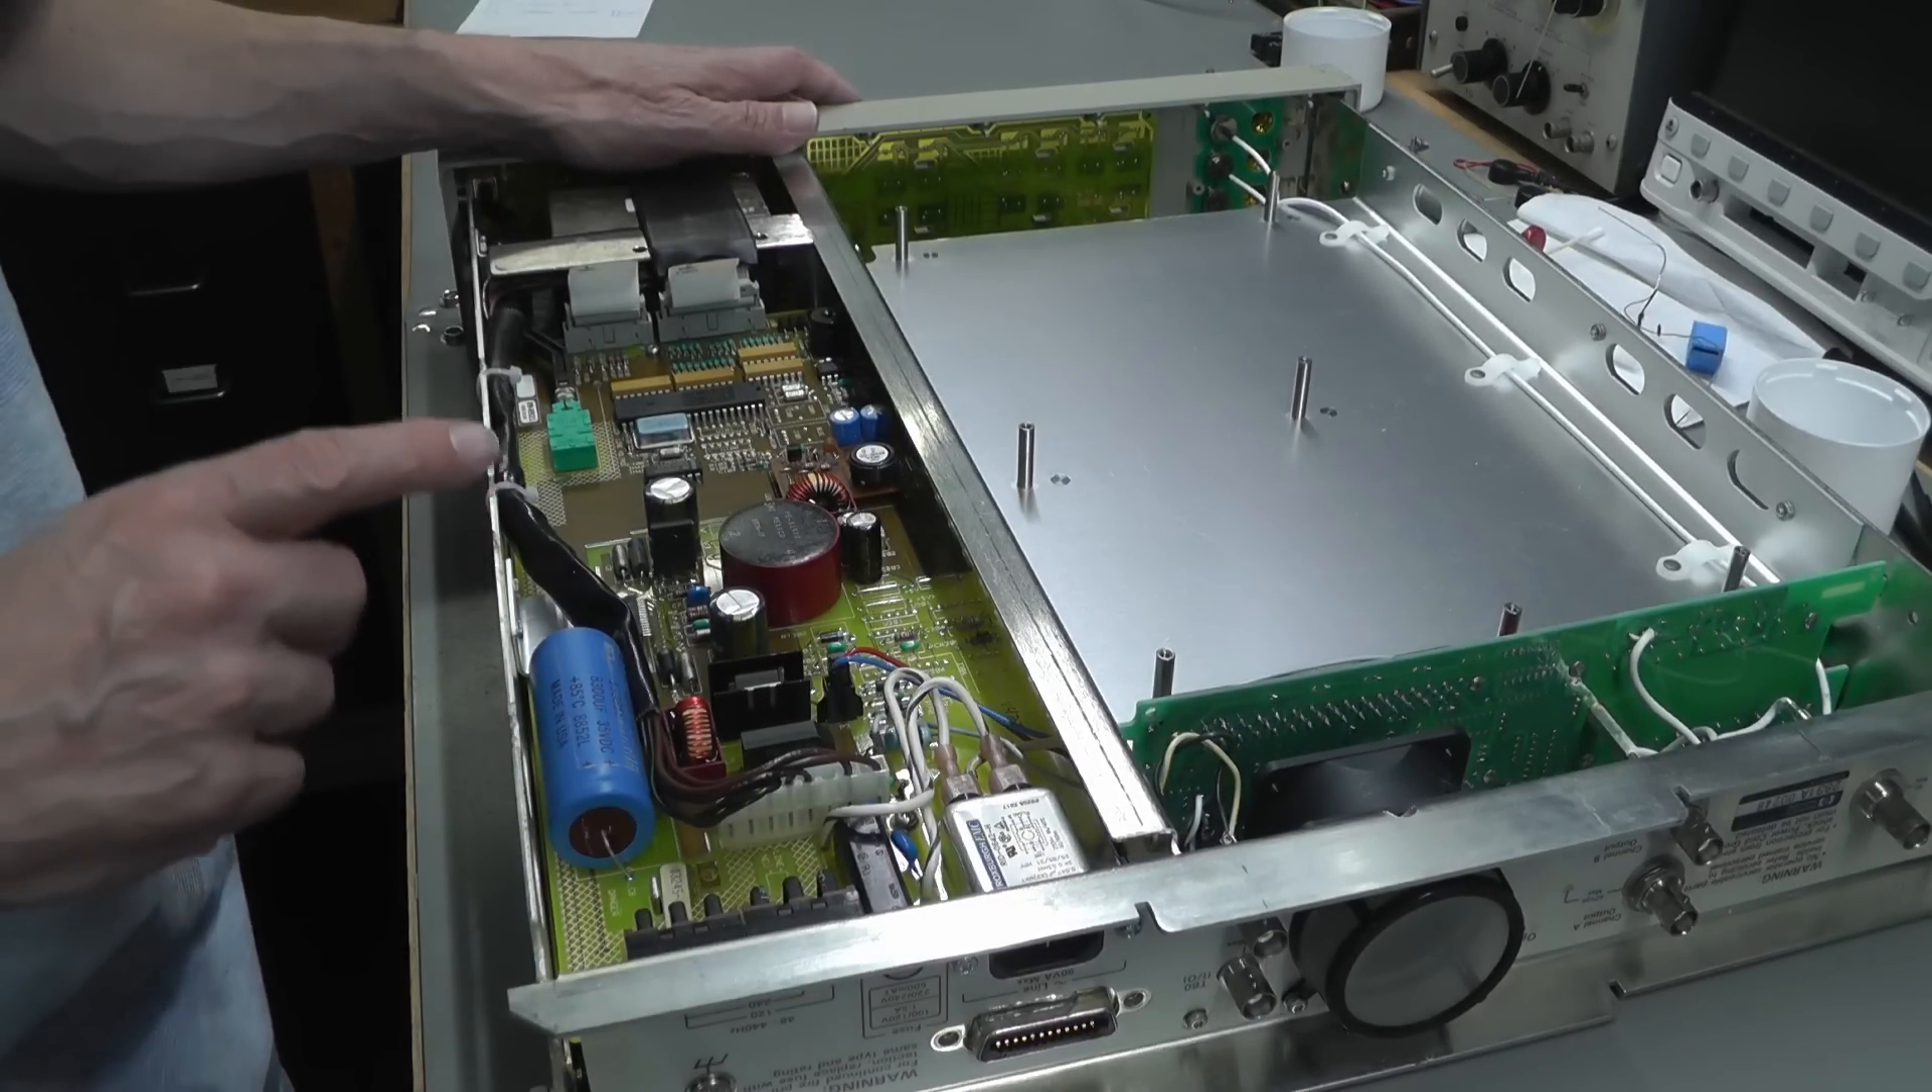That's the power supply back in.